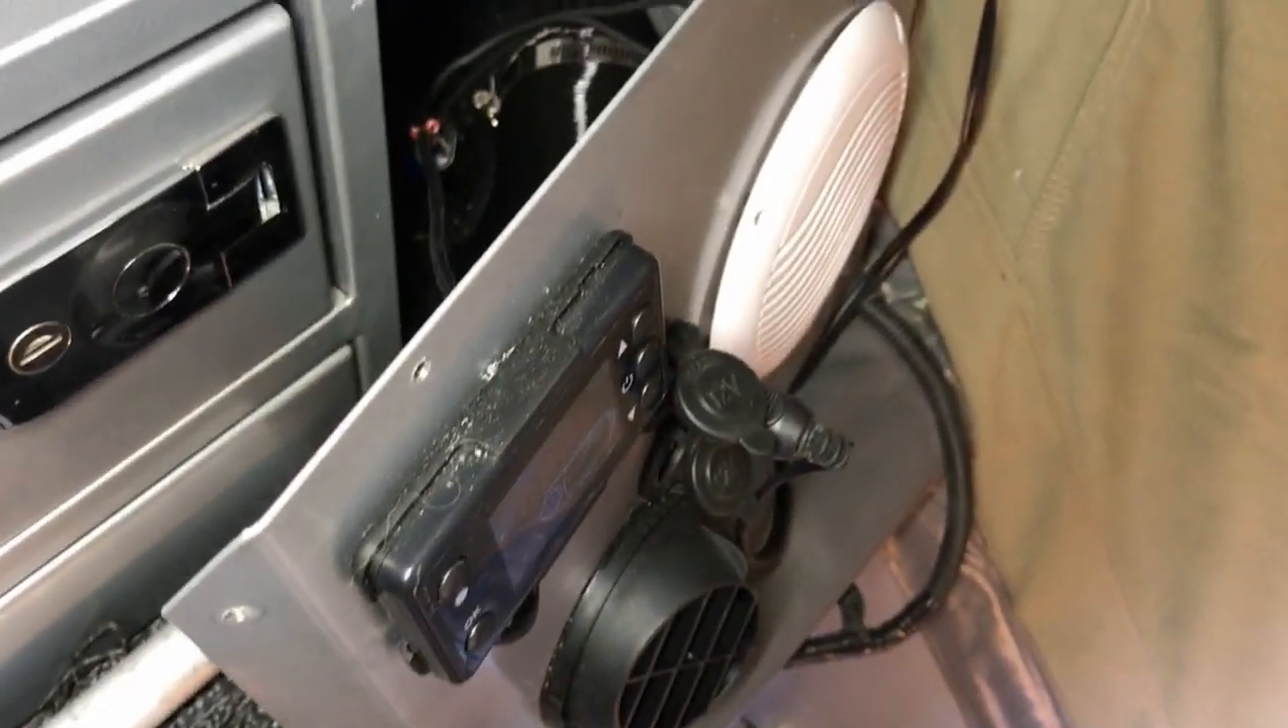The control panel fitted nicely and the outlet fits nicely as well.